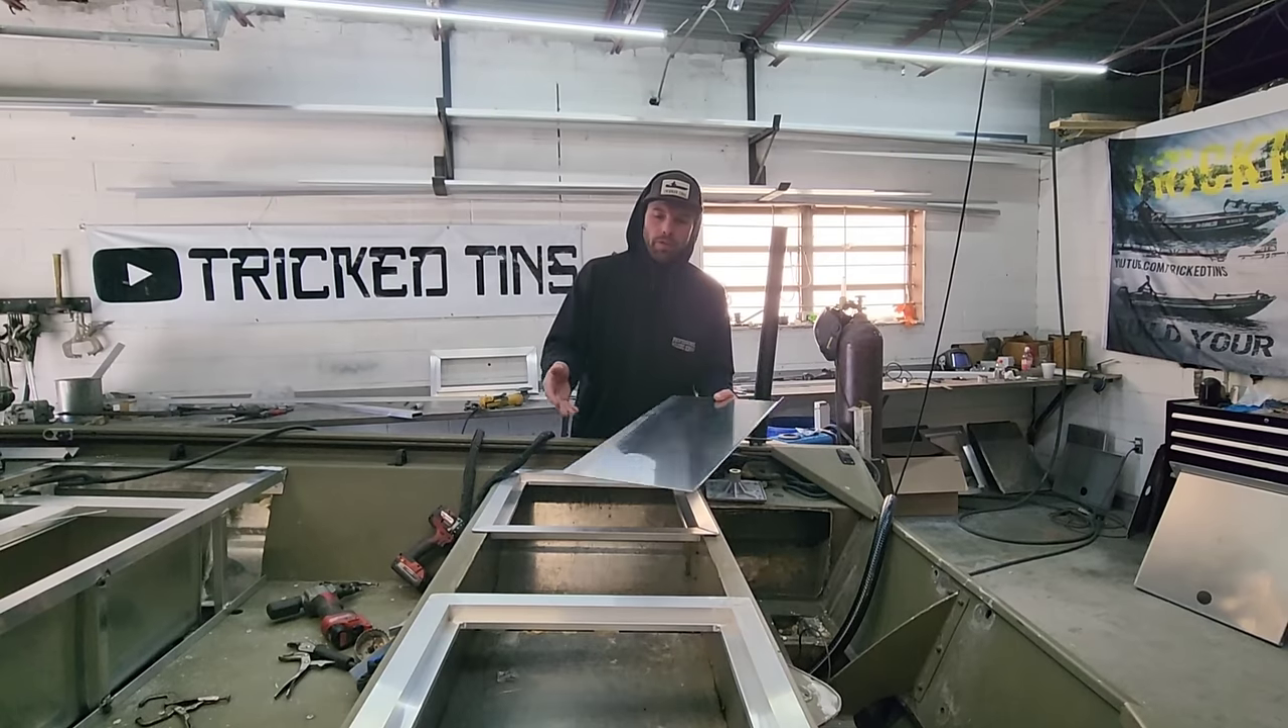We got our frames made for our spacing. Obviously we don't have the lids on them yet.